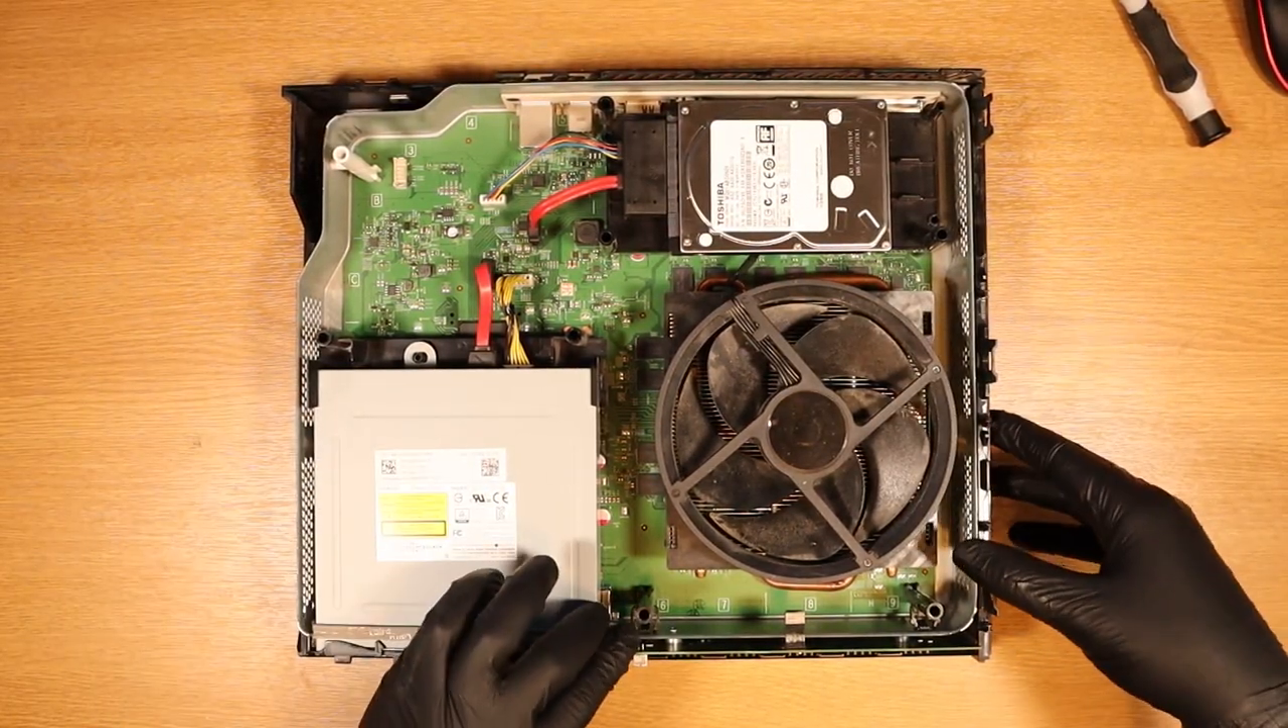And there we go. New hard drive has been installed.